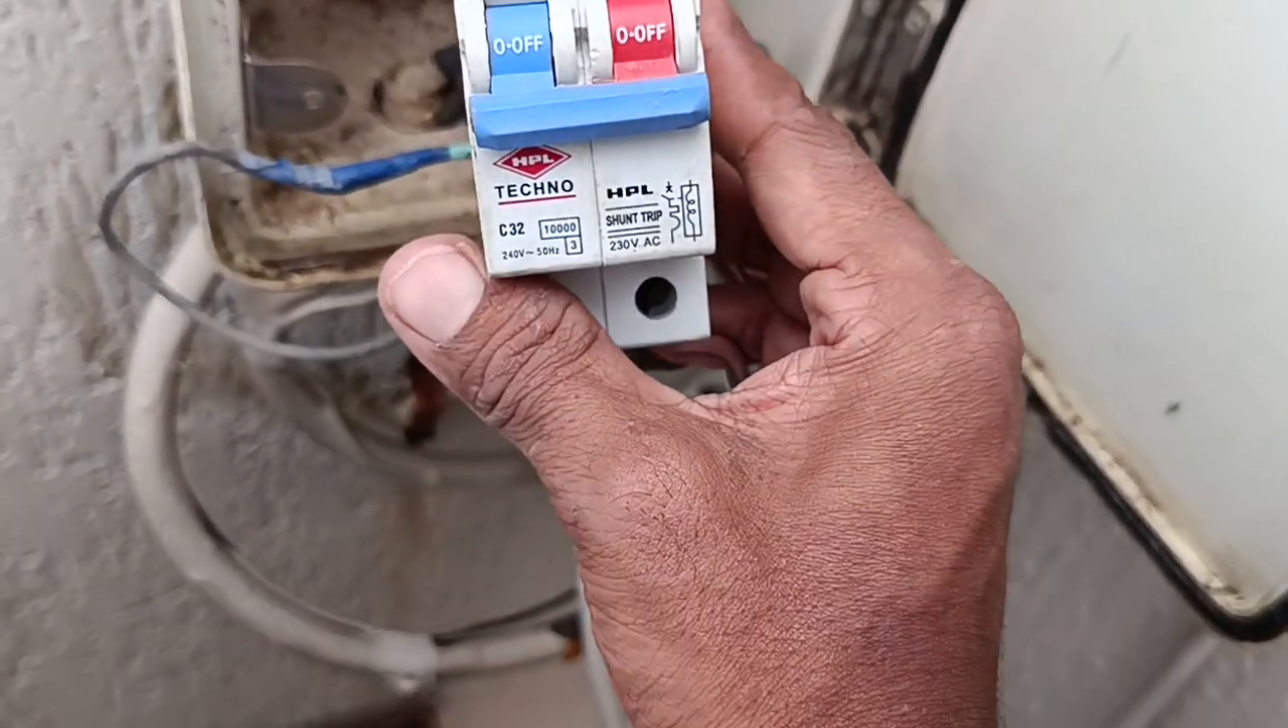मैंने जो MCB का कनेक्शन है वो कर दिया है पर अंदर अभी मैंने फिट नहीं किया है।